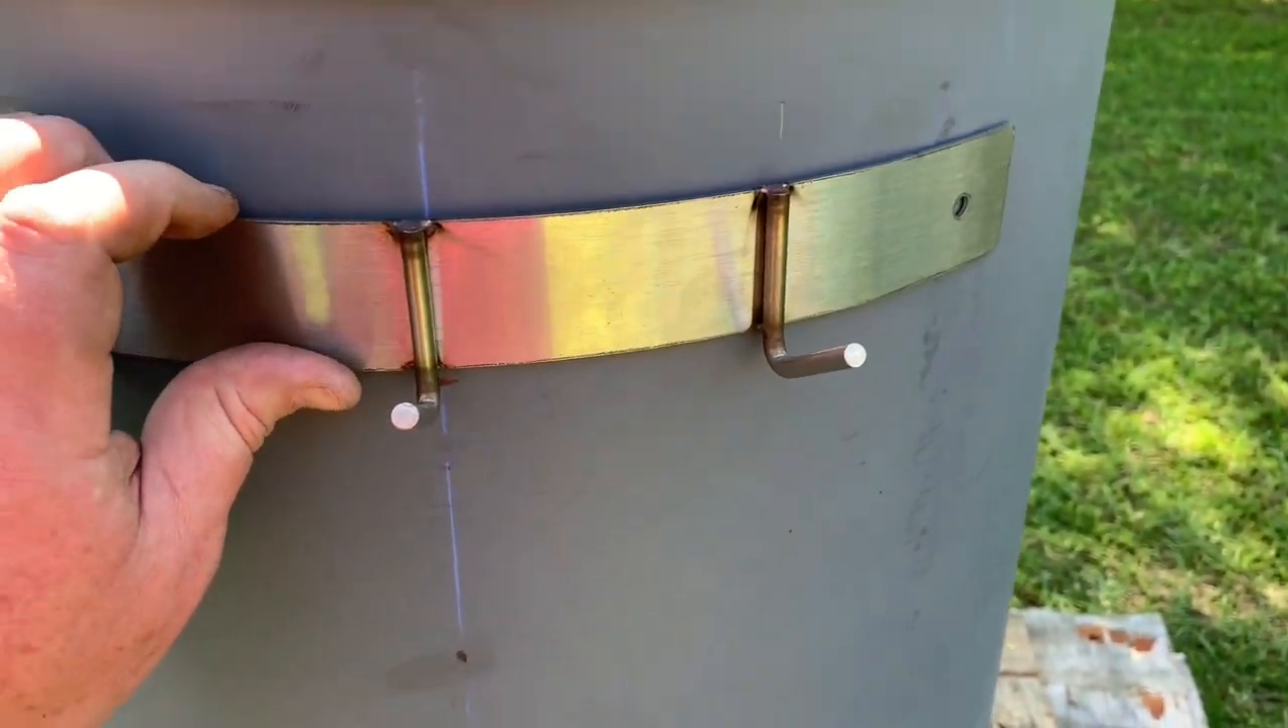Eventually i may put some spacers out so the tool hanger sits a little off the drum but it's fine right there next to it and that's the way it's going to be now.